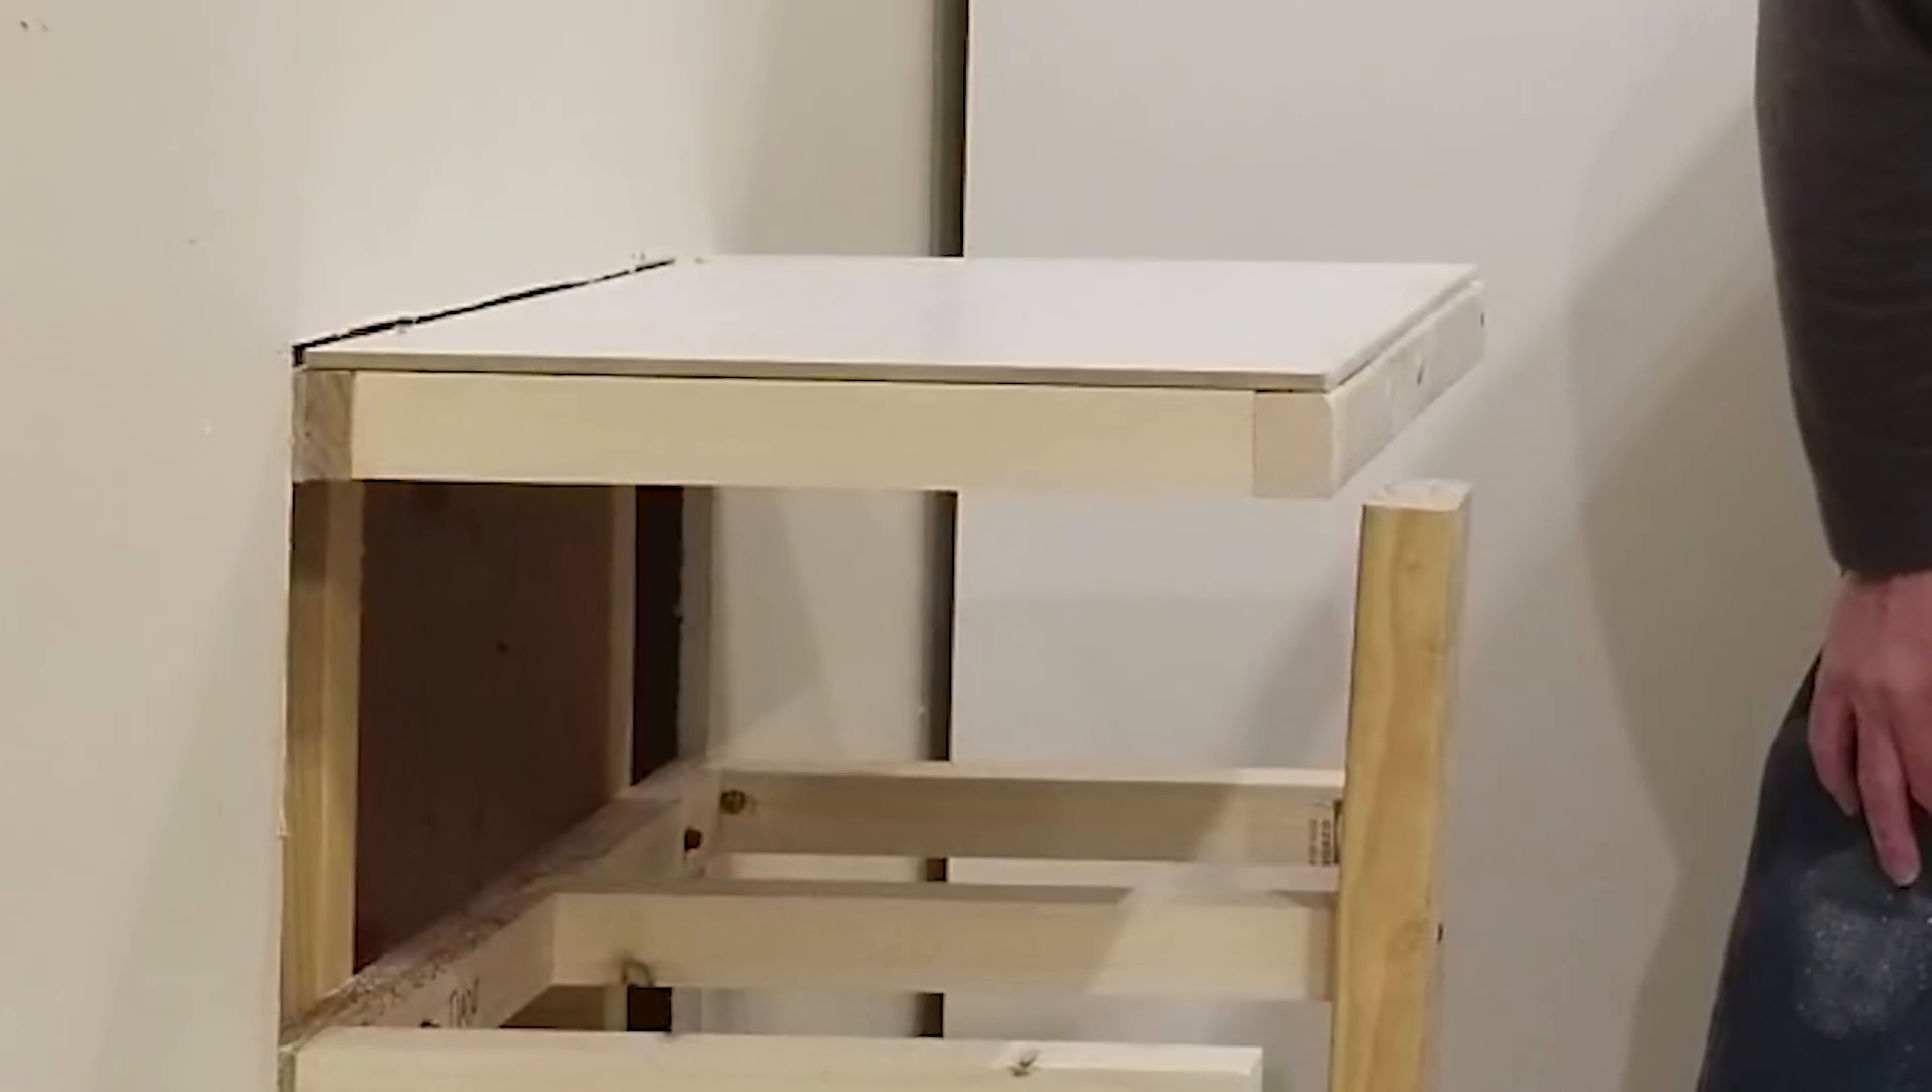I have a quarter inch piece of melamine on top of the shelf bracket just to equalize the weight over the whole structure.